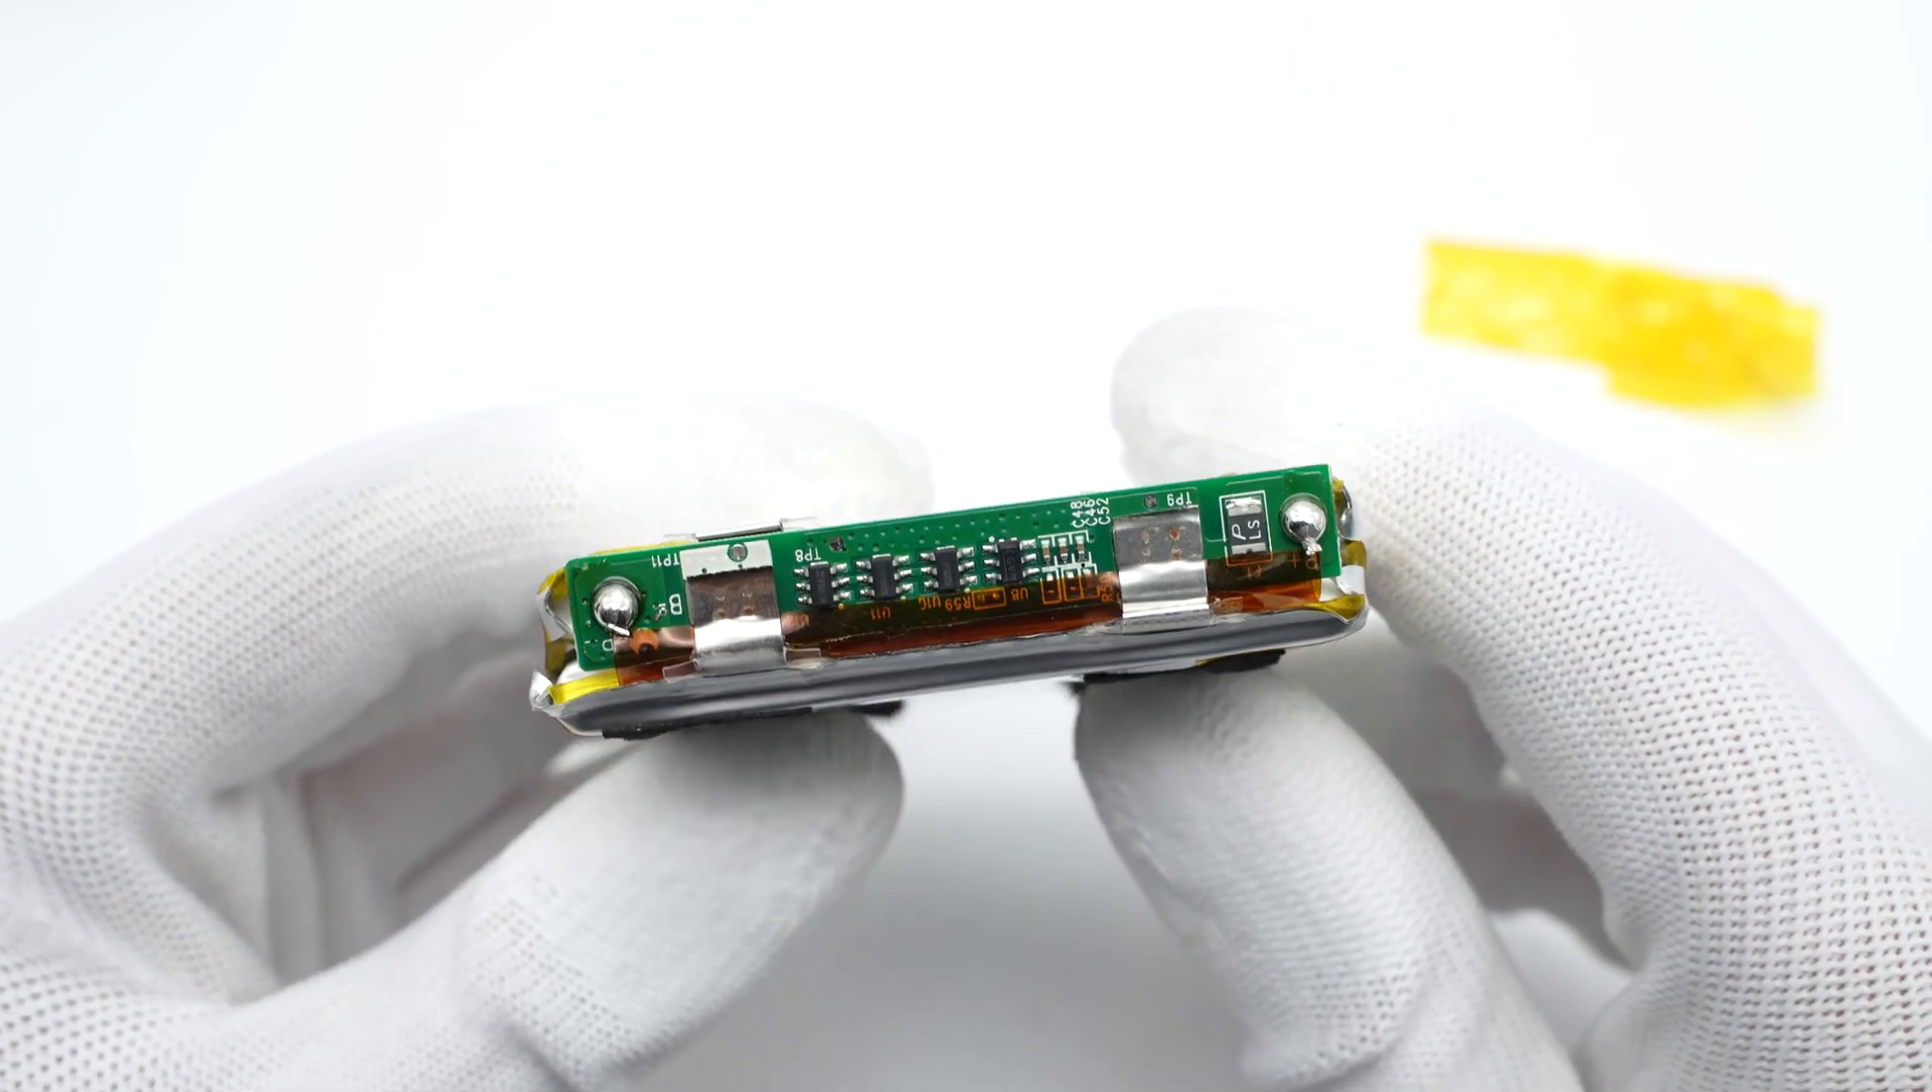And the battery is soldered to the protection board and insulated with heat-resistant tape.